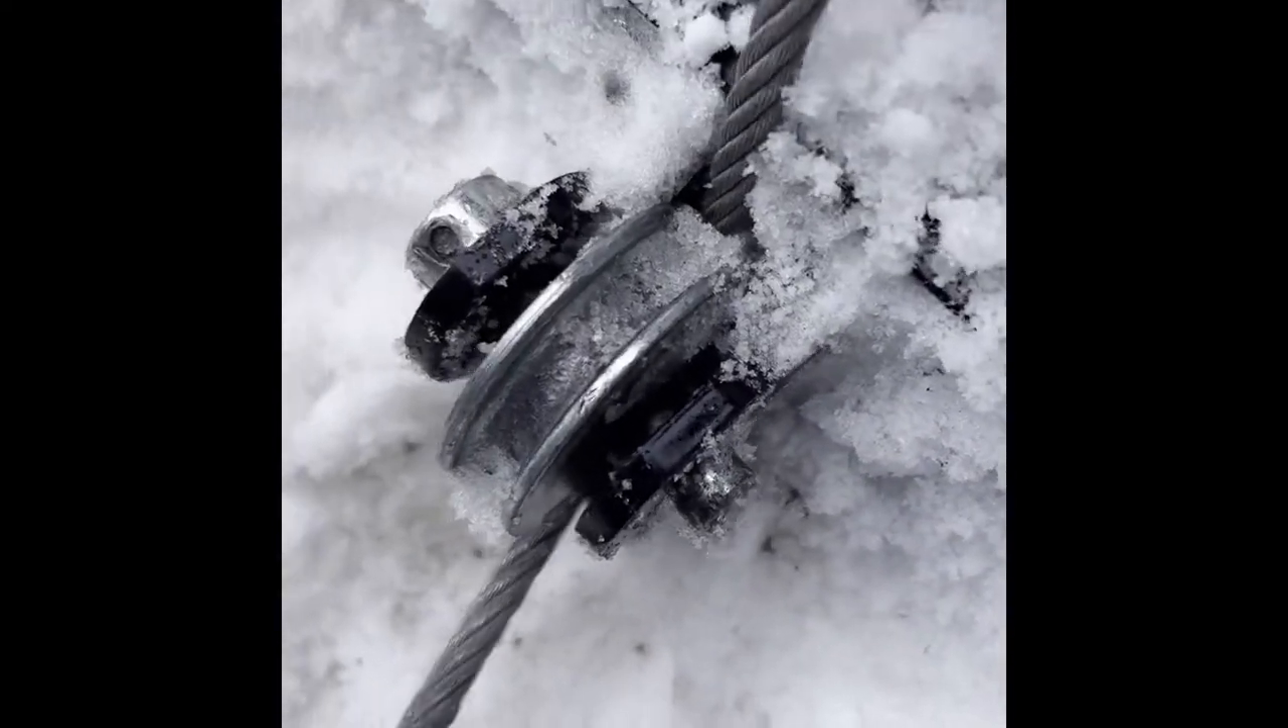Okay got the roller back in got the pin back in.